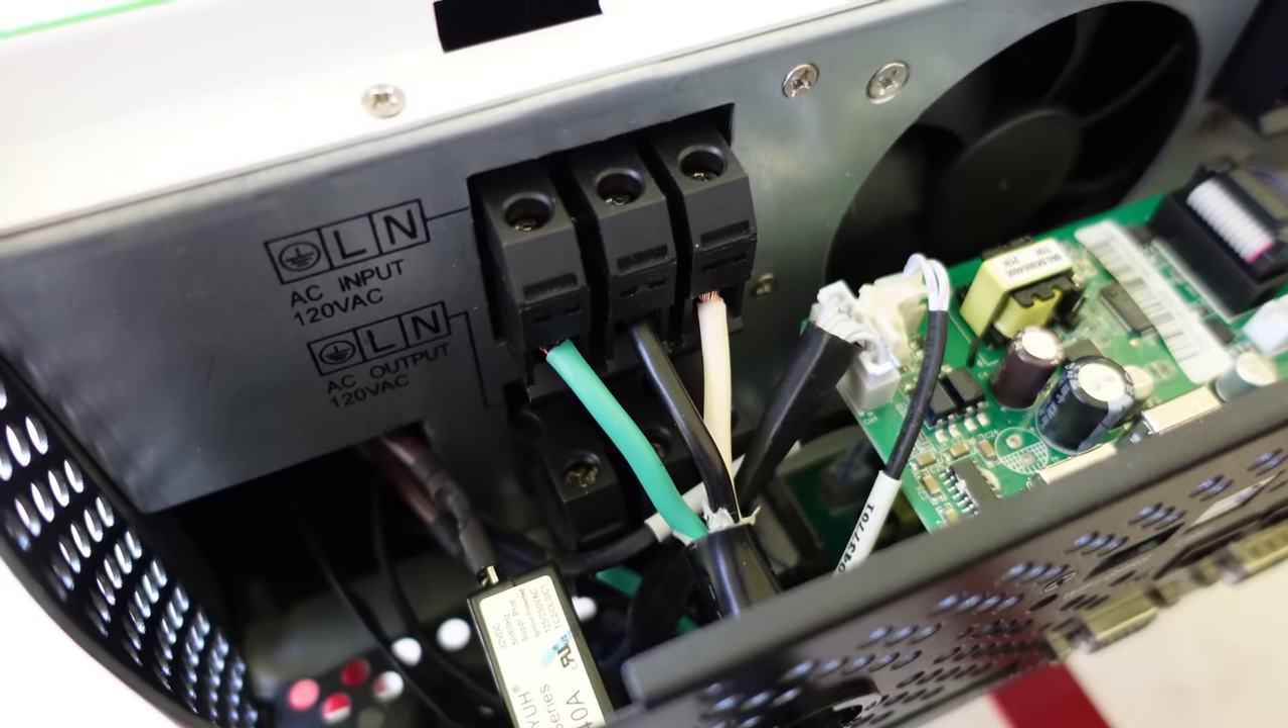All right, so you can see I've completed the AC input connections there and both input and output come out.